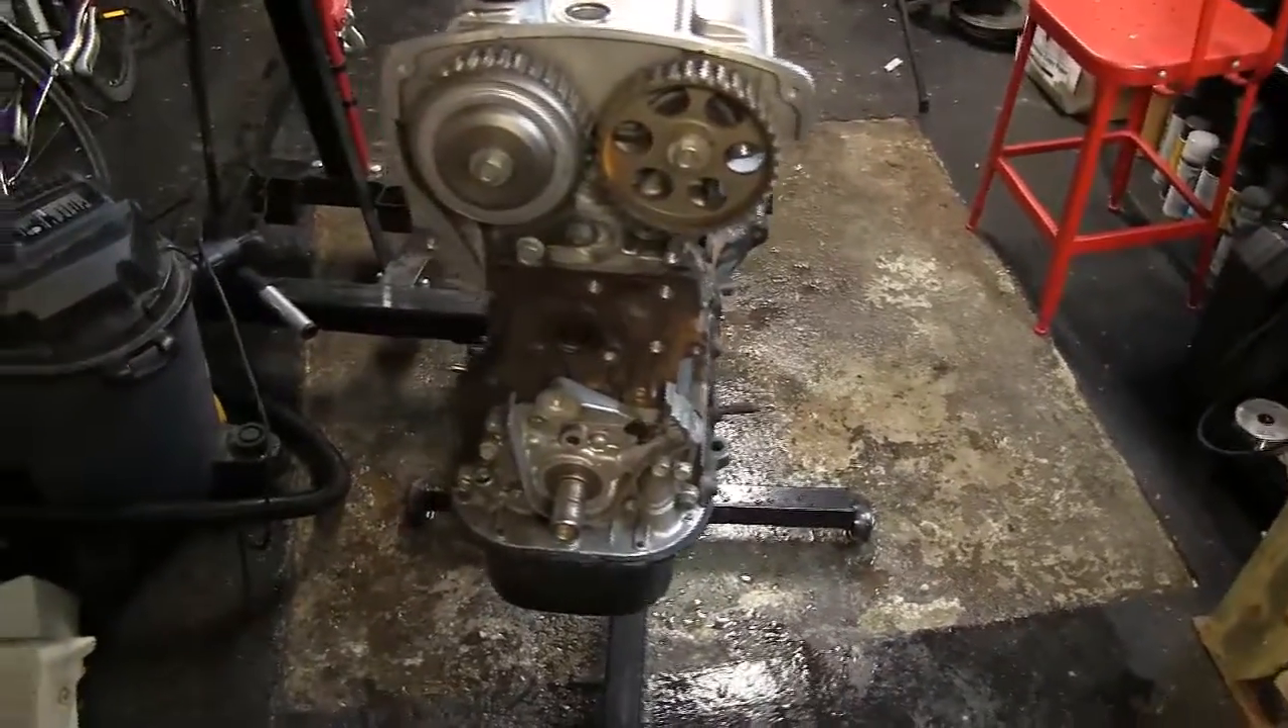We still need to remove the head oil pump and oil pan.